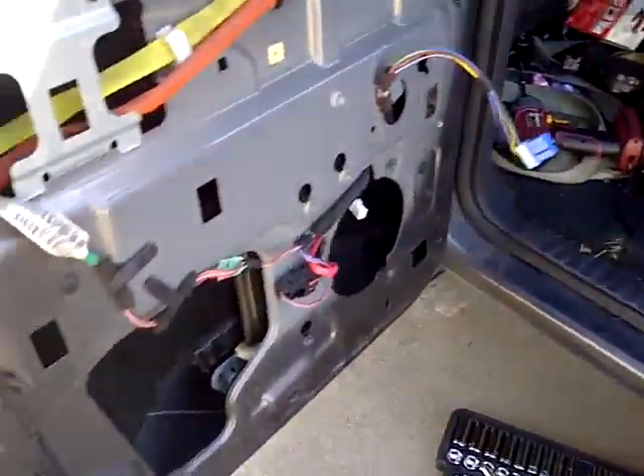So I've taken out the panel.